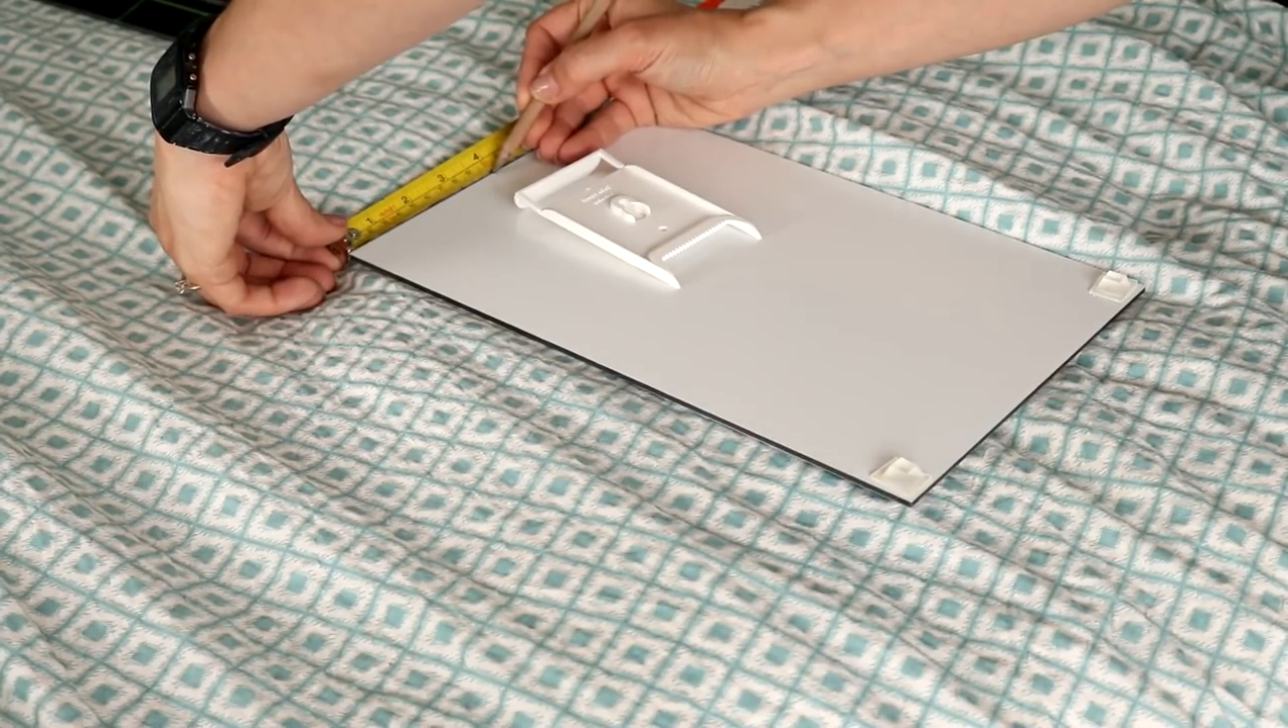I've got two rubber pads at the bottom corners to stop it moving about while it's hung up.